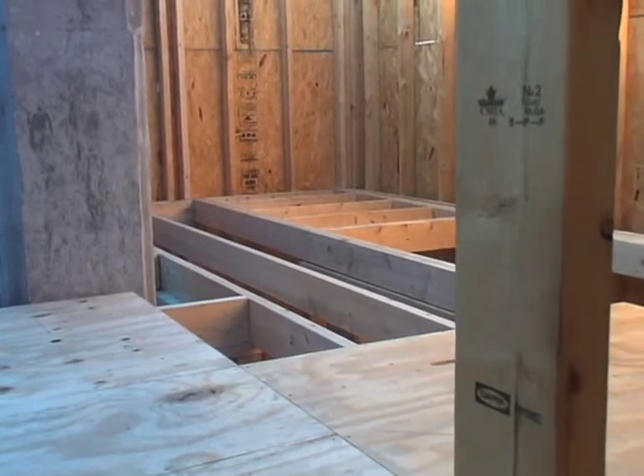So here is the floor. Not quite done yet. I have a little bit more plywood to lay, but I will do that this weekend.